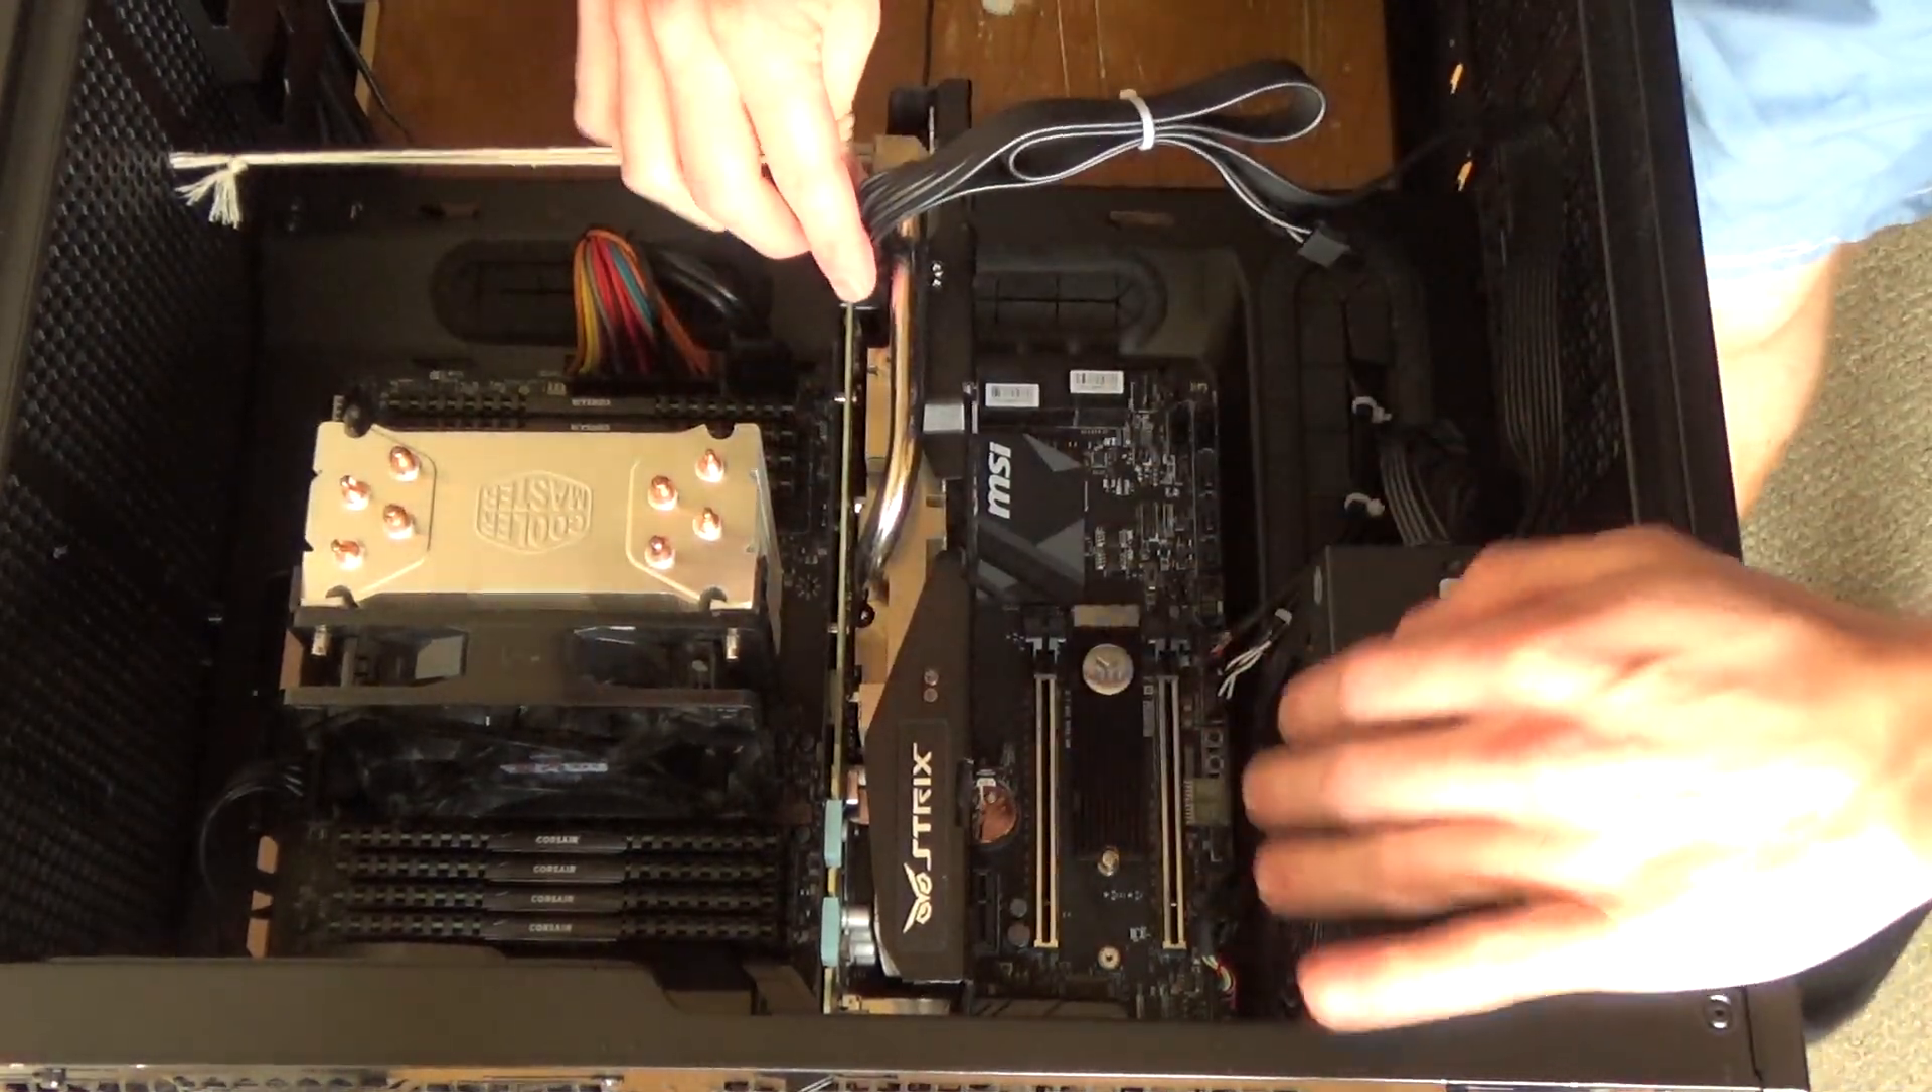There's the graphics card back in and now I just need to plug it in and everything should be good.